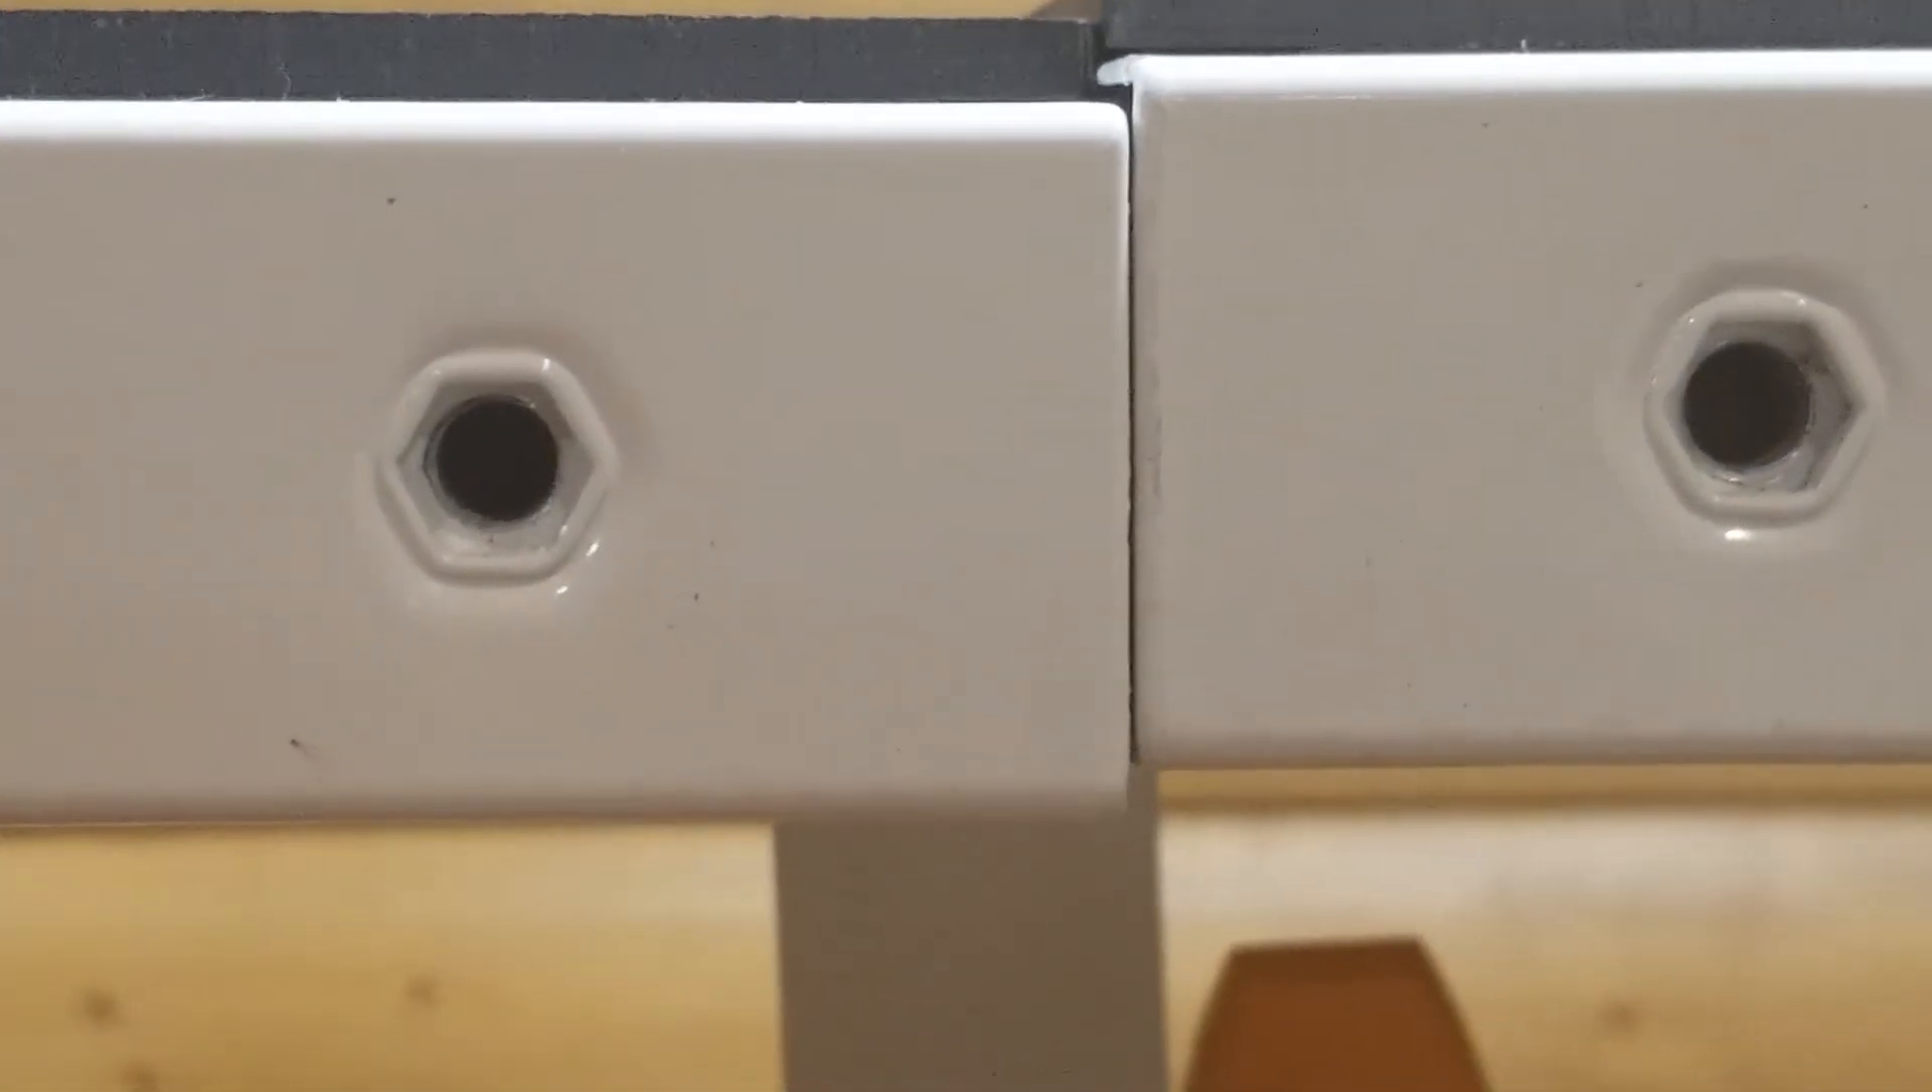You see how the right section is much higher than the left section.